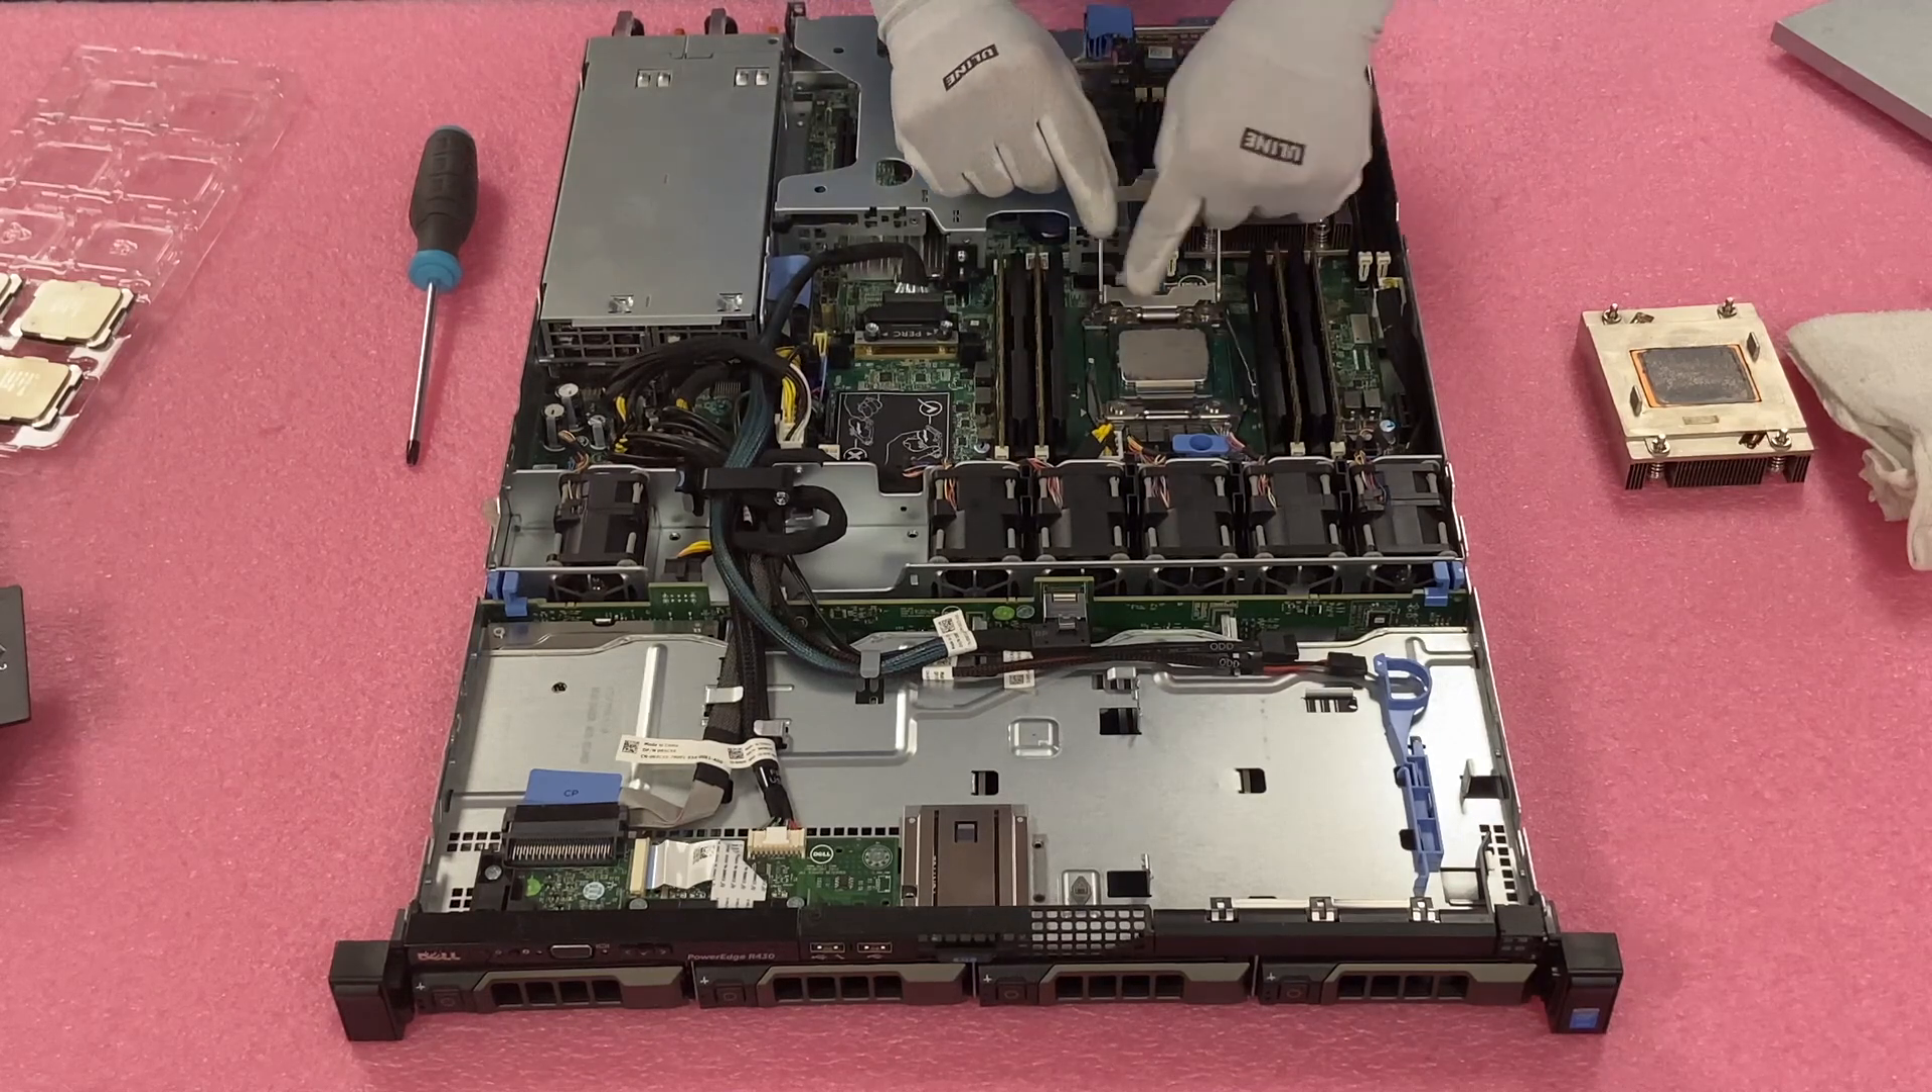And now you have access to the actual CPU.